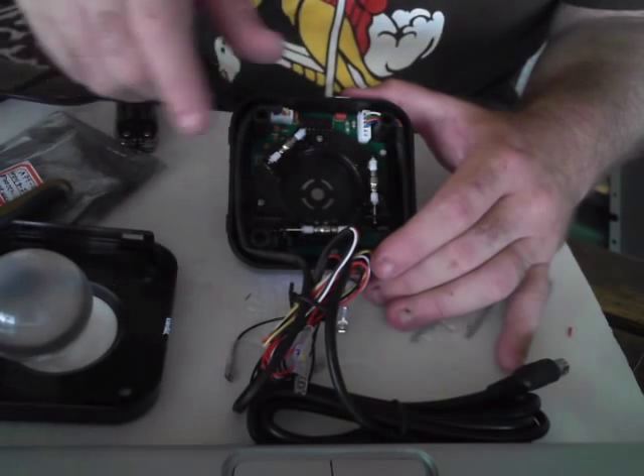I mean, it's kind of obvious, but you can see I pulled the ball out.